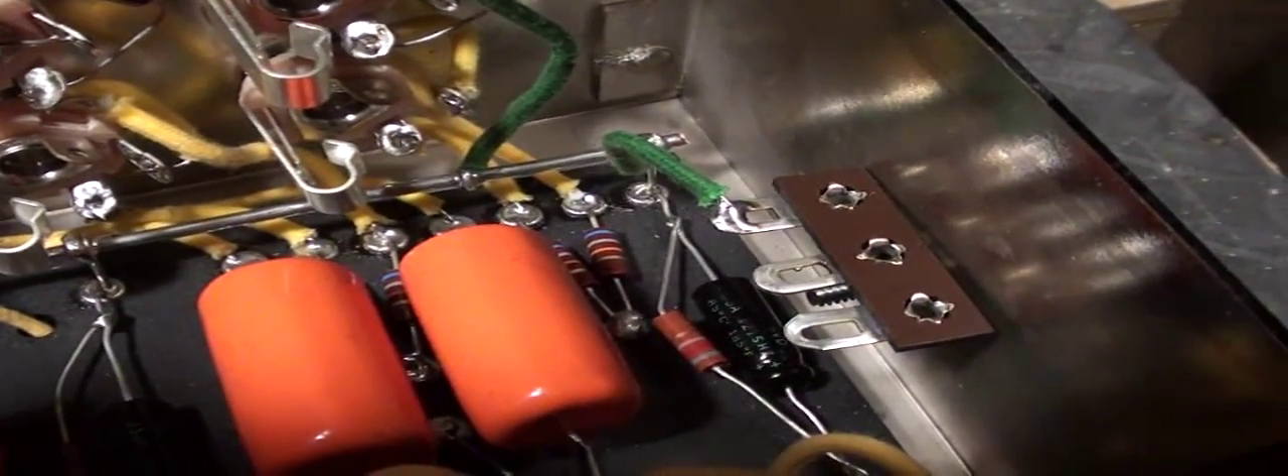I've added my grounding chassis grounding with this three lug header.